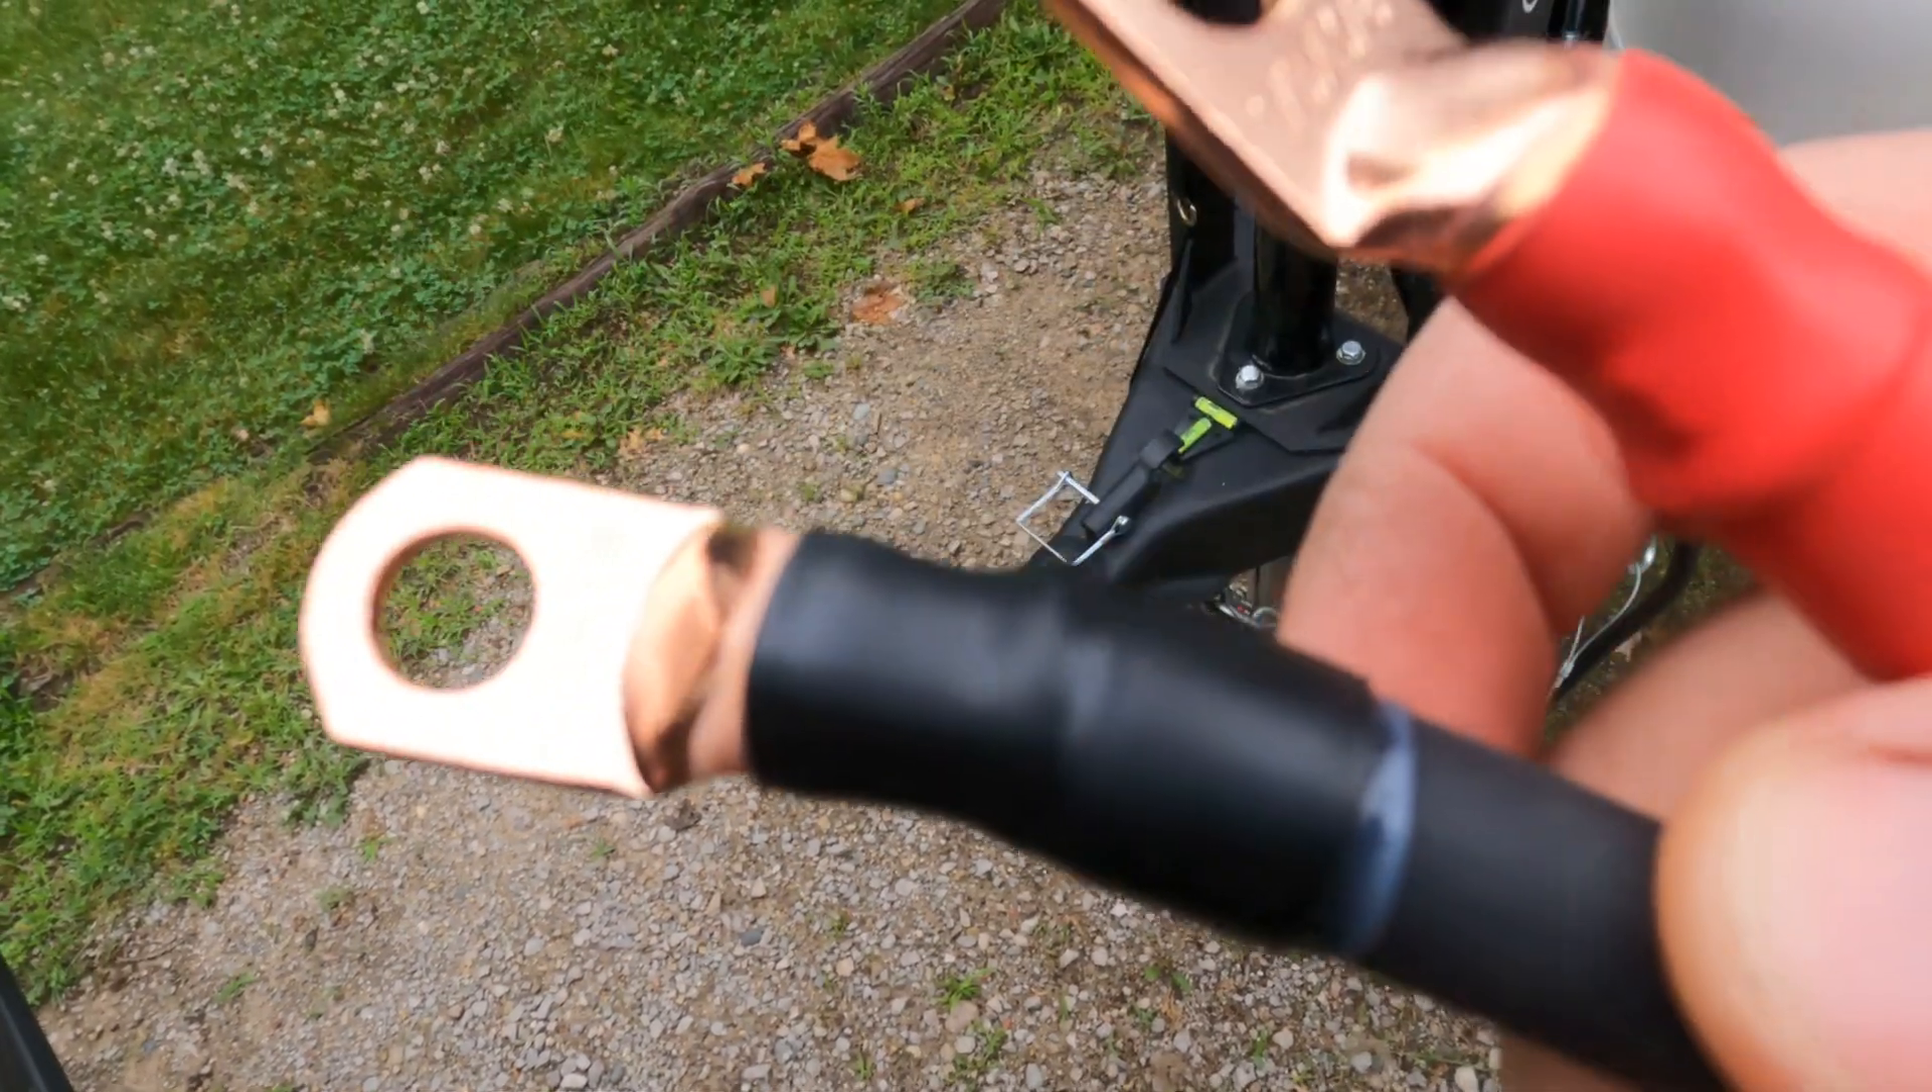All right so i have all my heat shrink set in place and shrunk onto the cables.